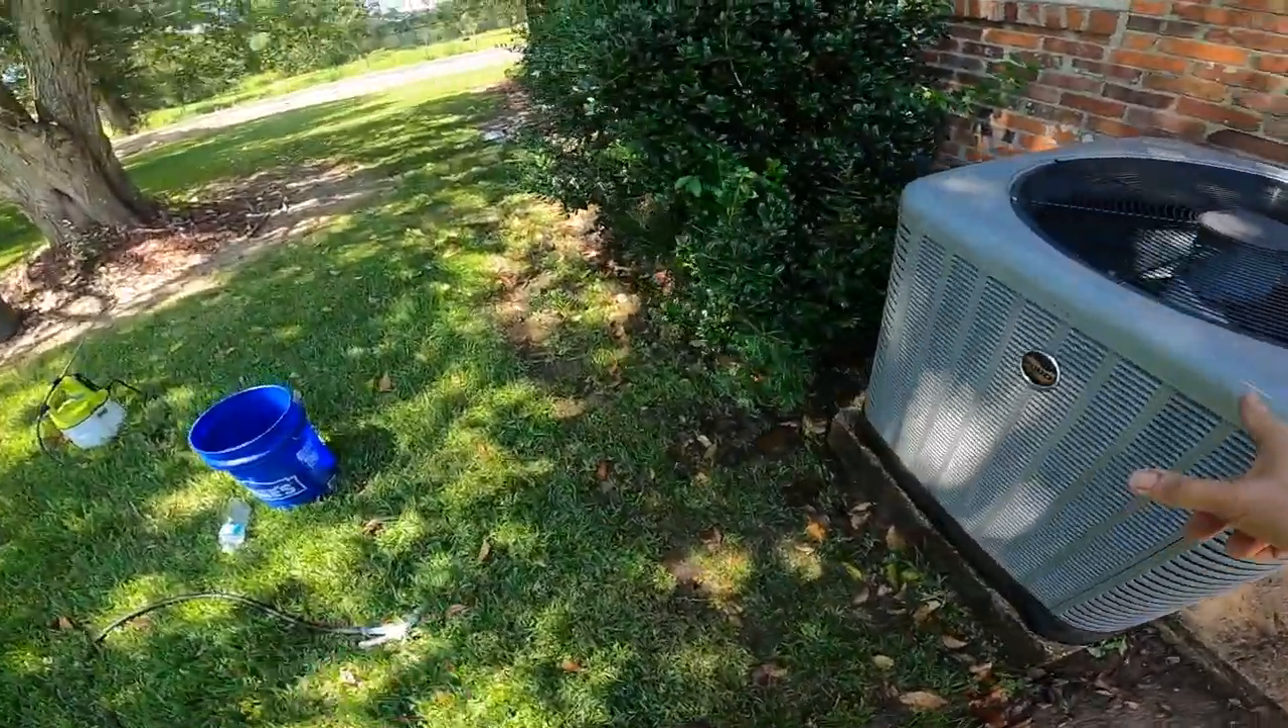Okay, I got all the panels back on.